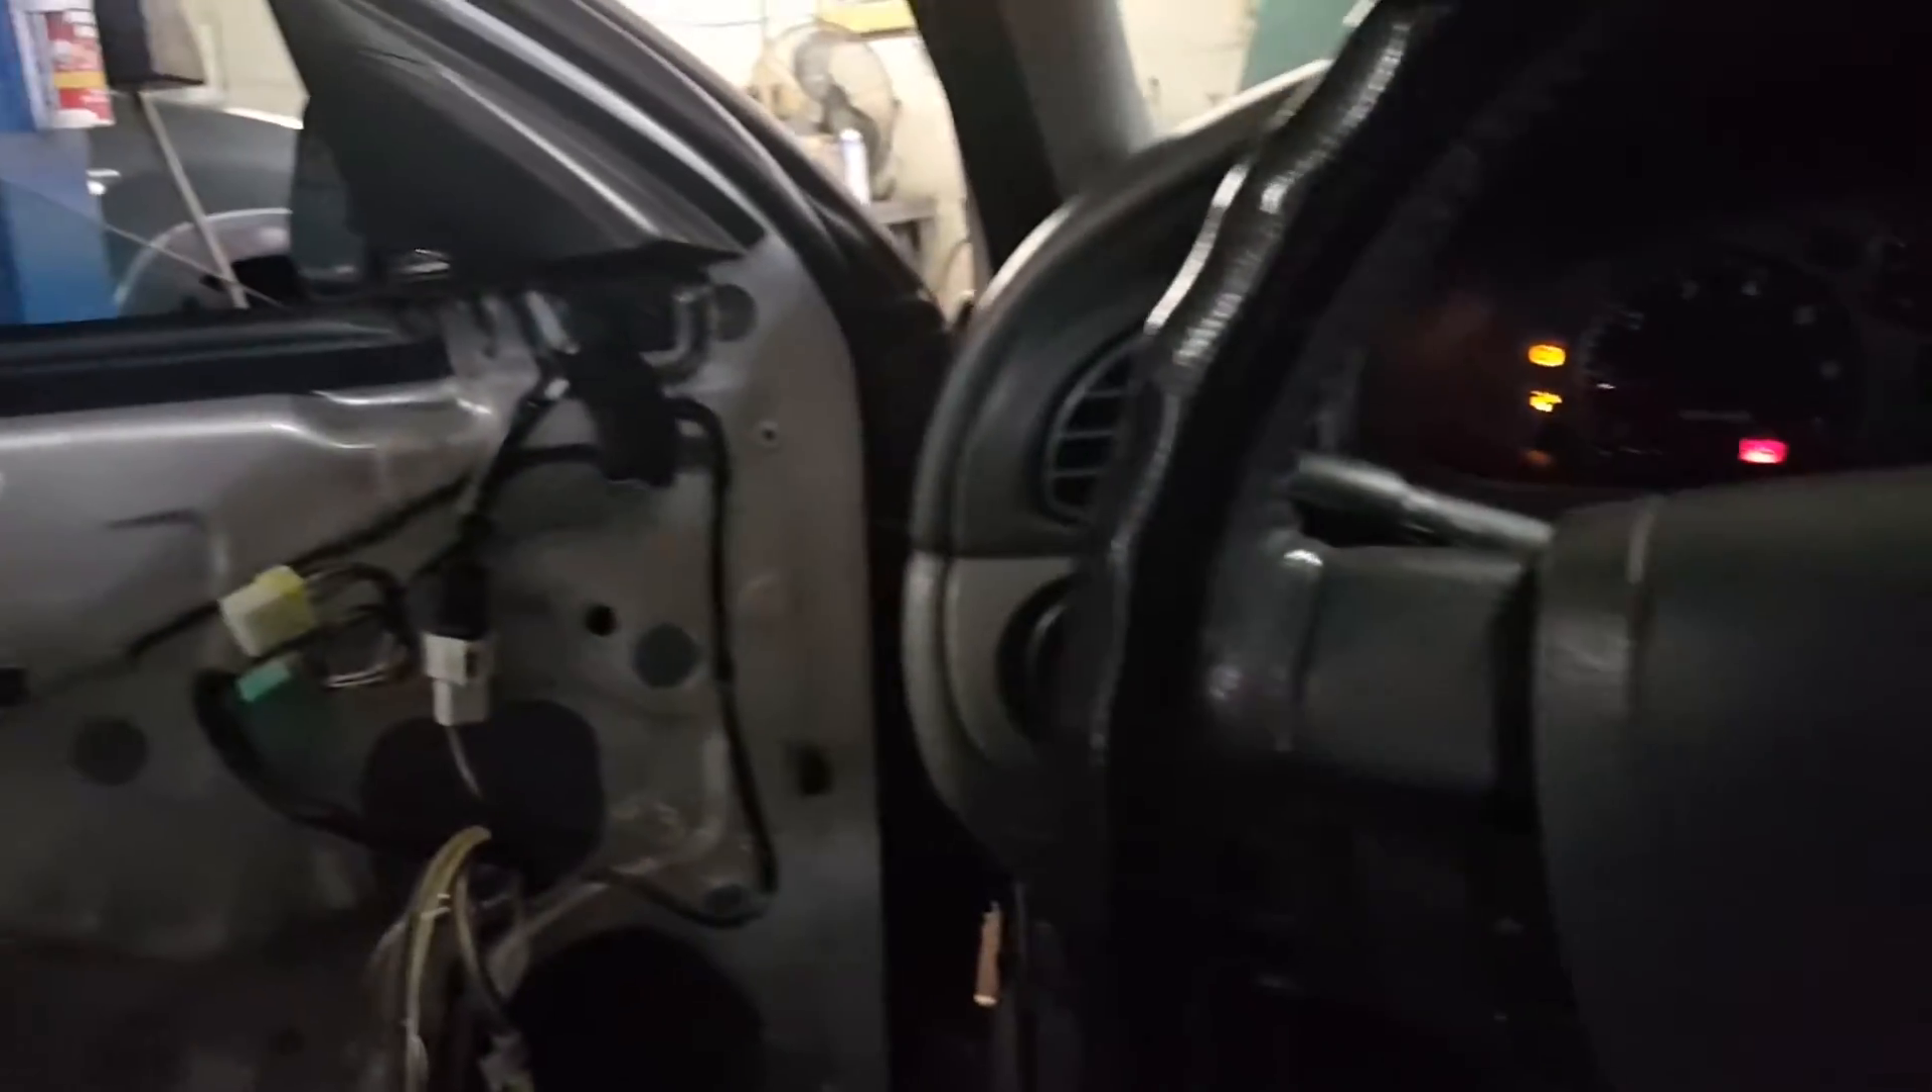I got the left front door panel apart.